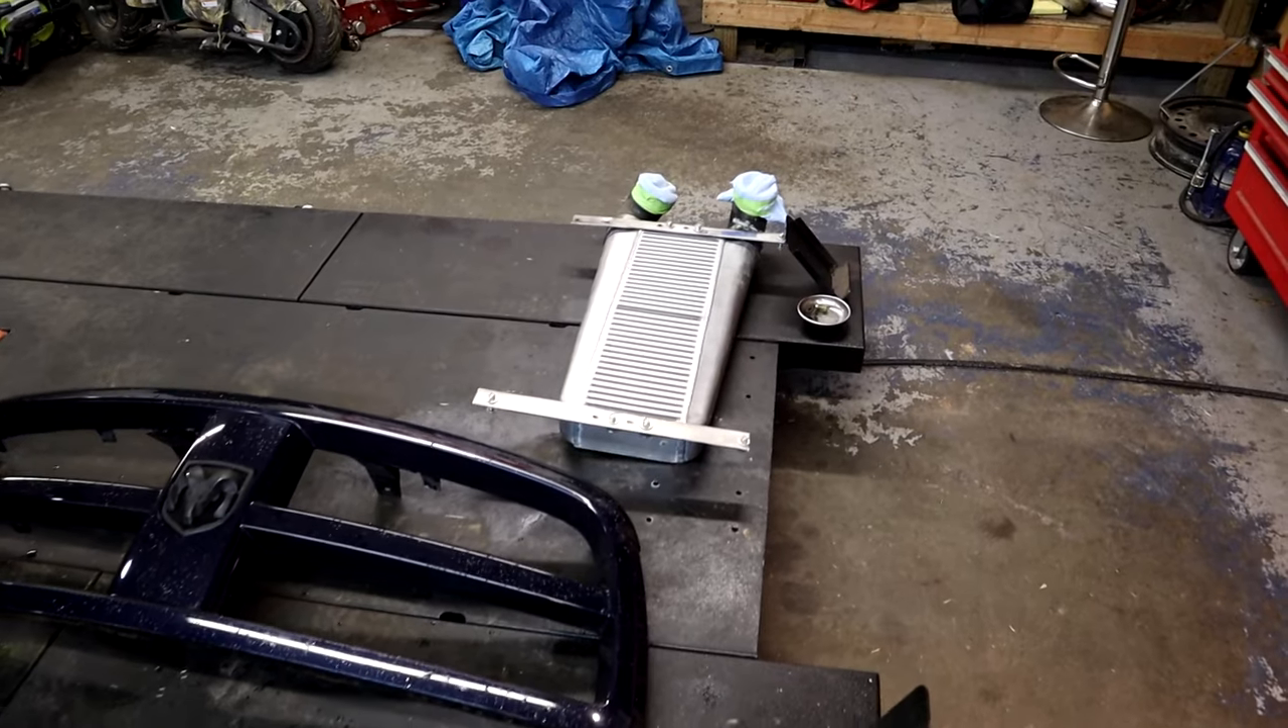All right guys as you can see we have the grill off.